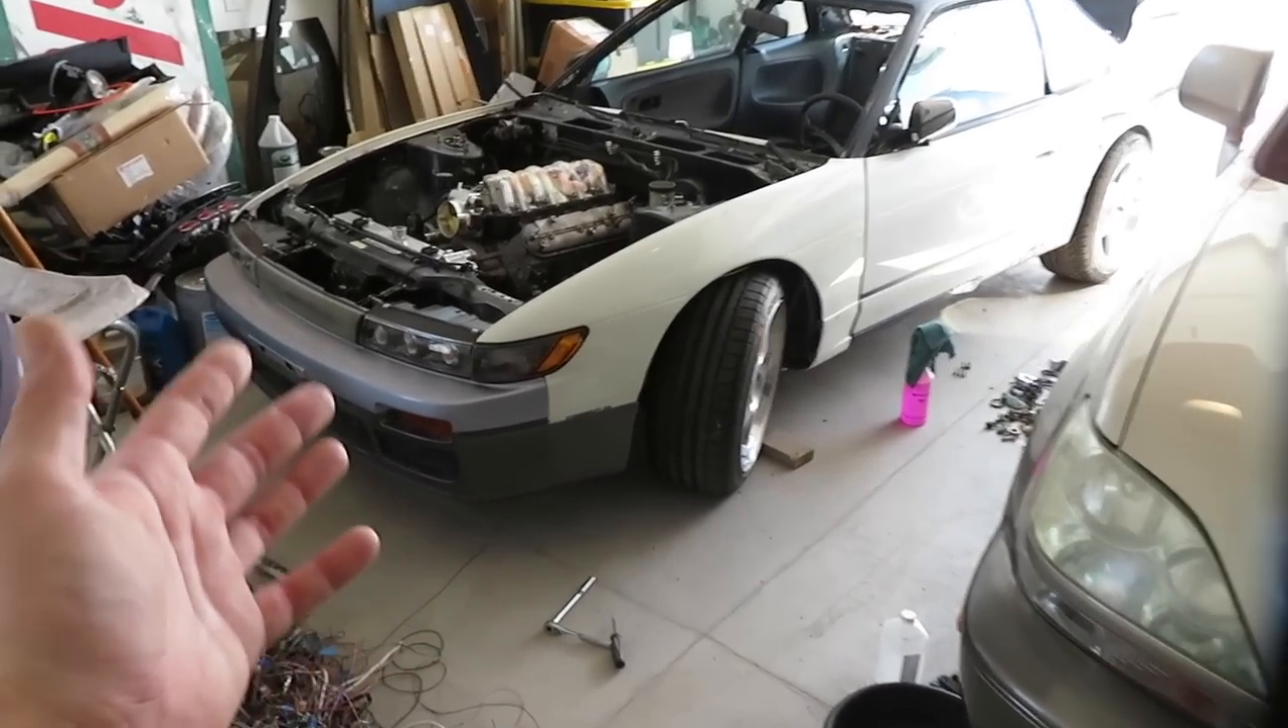Just finished buttoning up the front end, put the bumper, the fenders, the headlights, all that stuff back together.